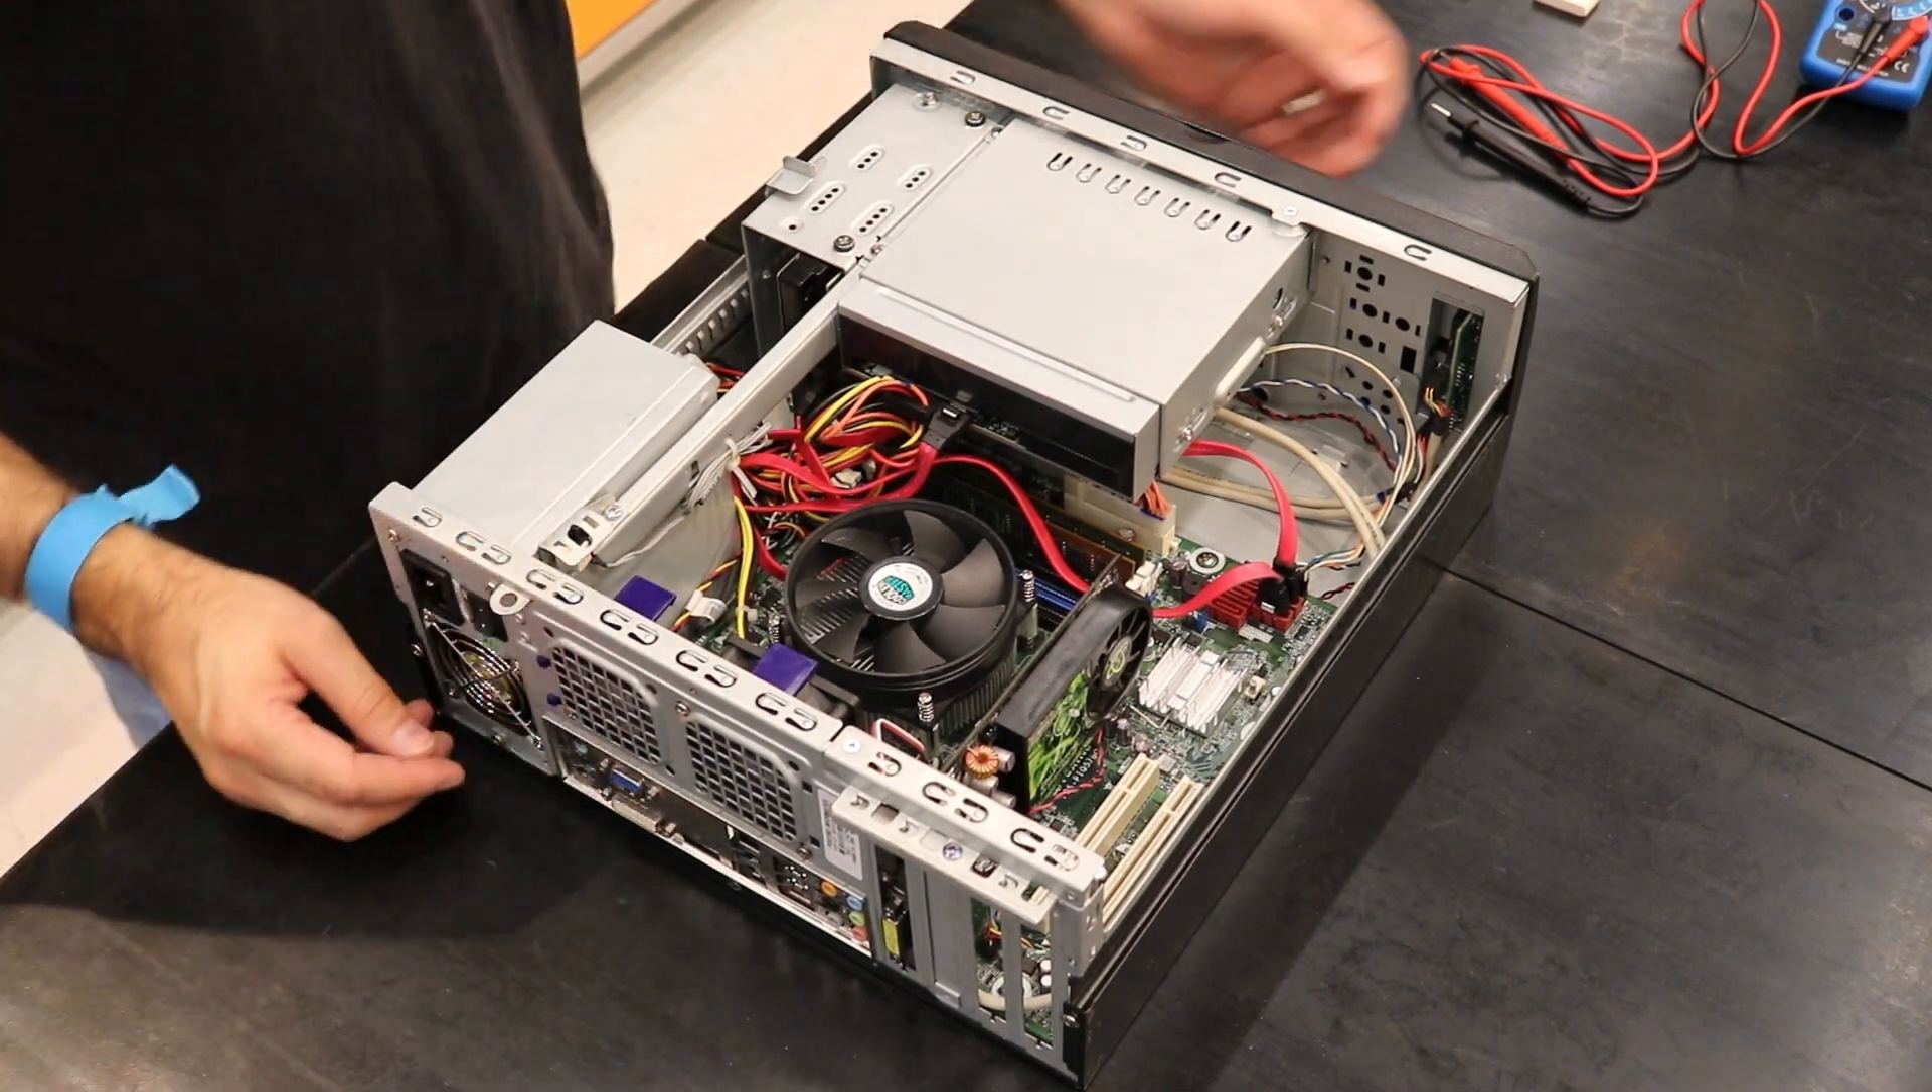Máquina montada. Basta agora colocarmos a tampa do gabinete e finalizar aí a nossa montagem.